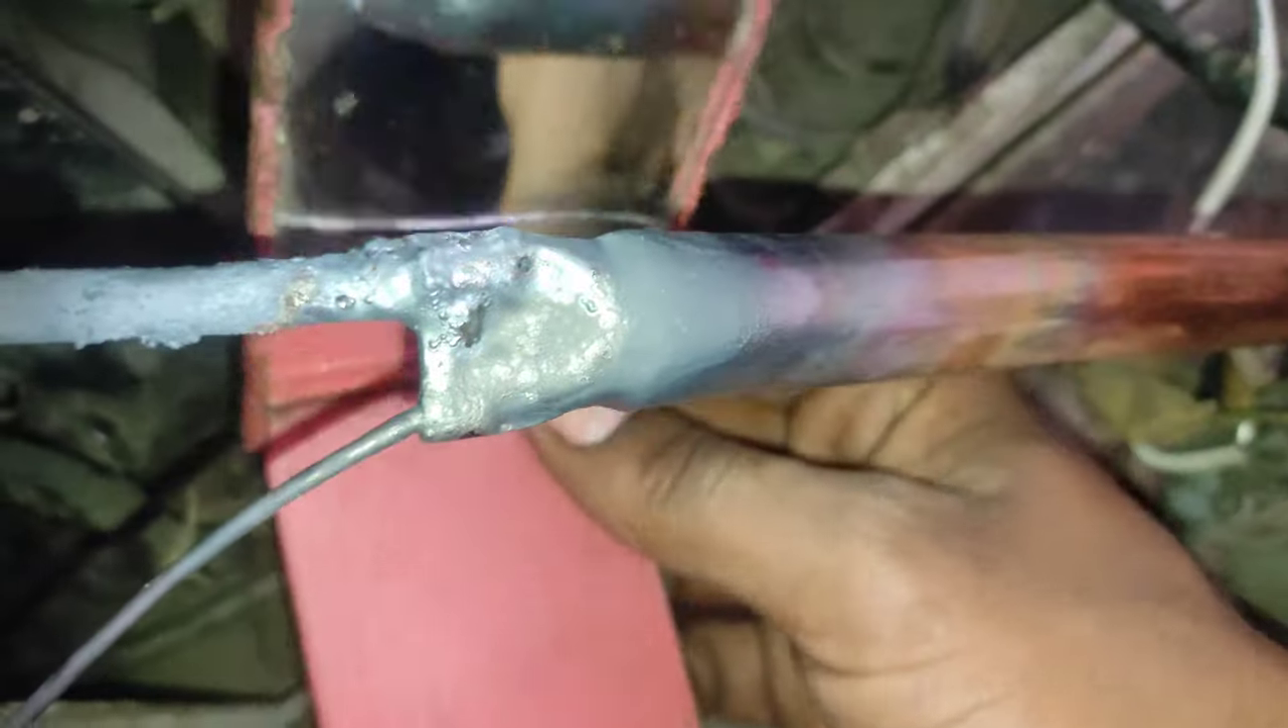पूरा welding हो गया है देख सकते हो हमारा टाका बिल्कुल अच्छी तरीके से लग गया है।